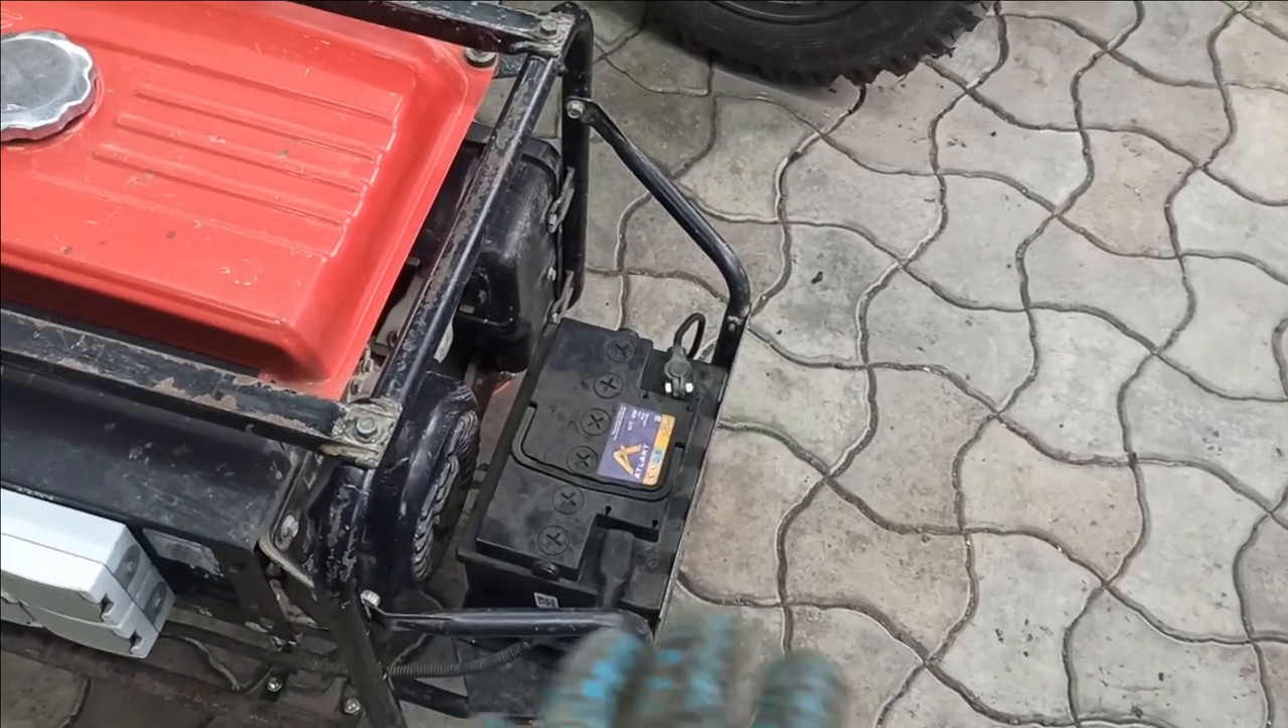Установил рамку на место поставил дохленький аккумулятор.